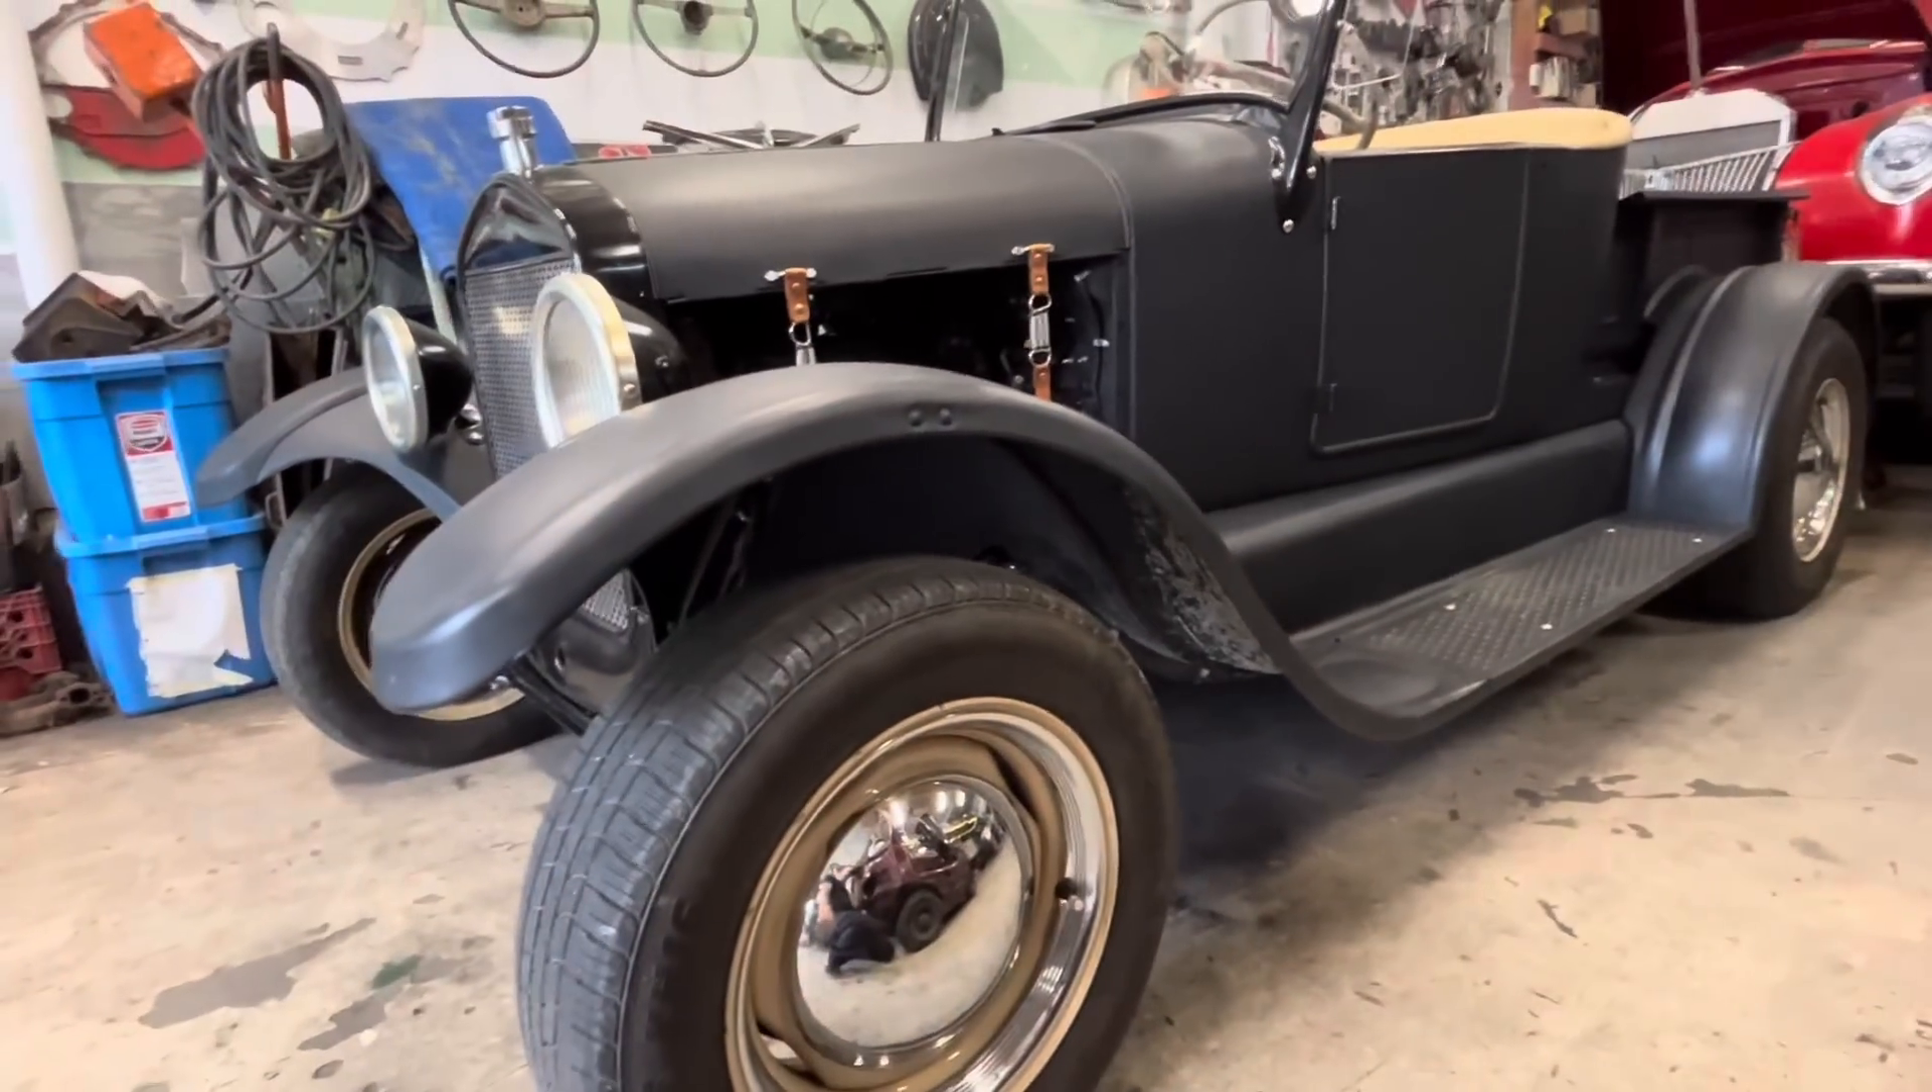You see that big fender gap? This car needs to go down.